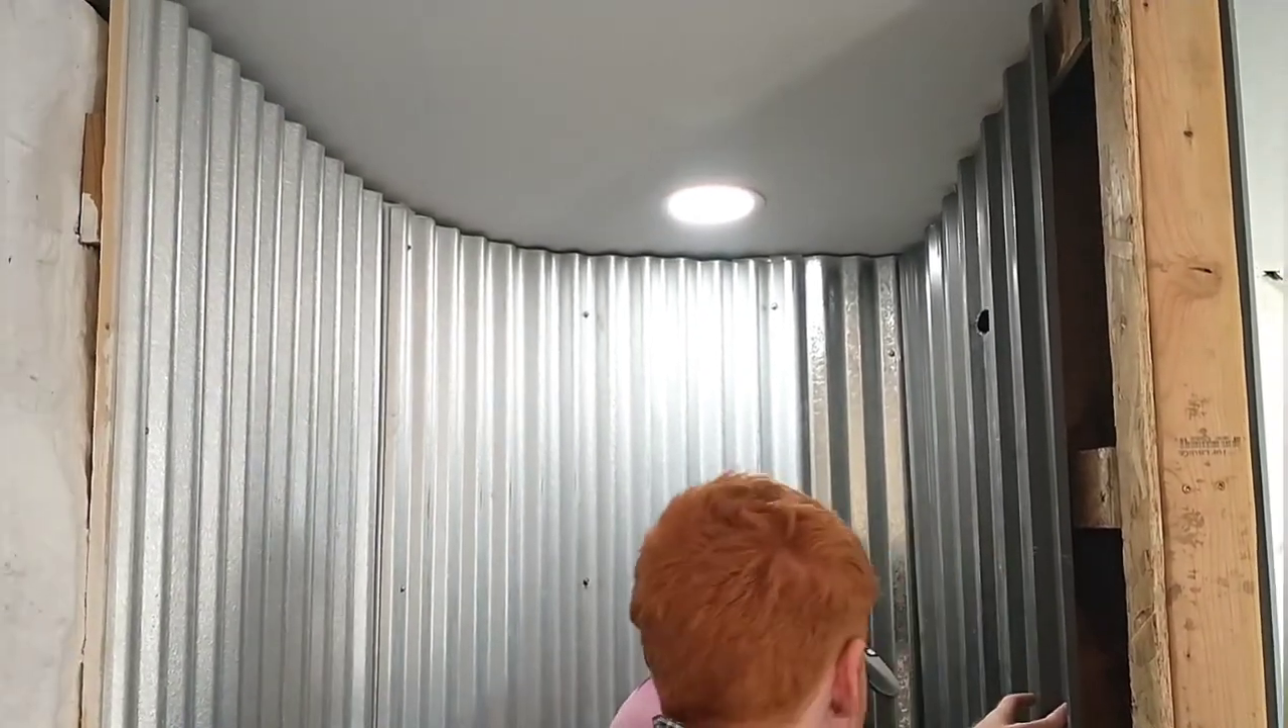I was able to install the corrugated metal right up next to the roof and follow the slope of the roof so that we don't have a very big gap there and we don't need any trim along the top in the shower stall.